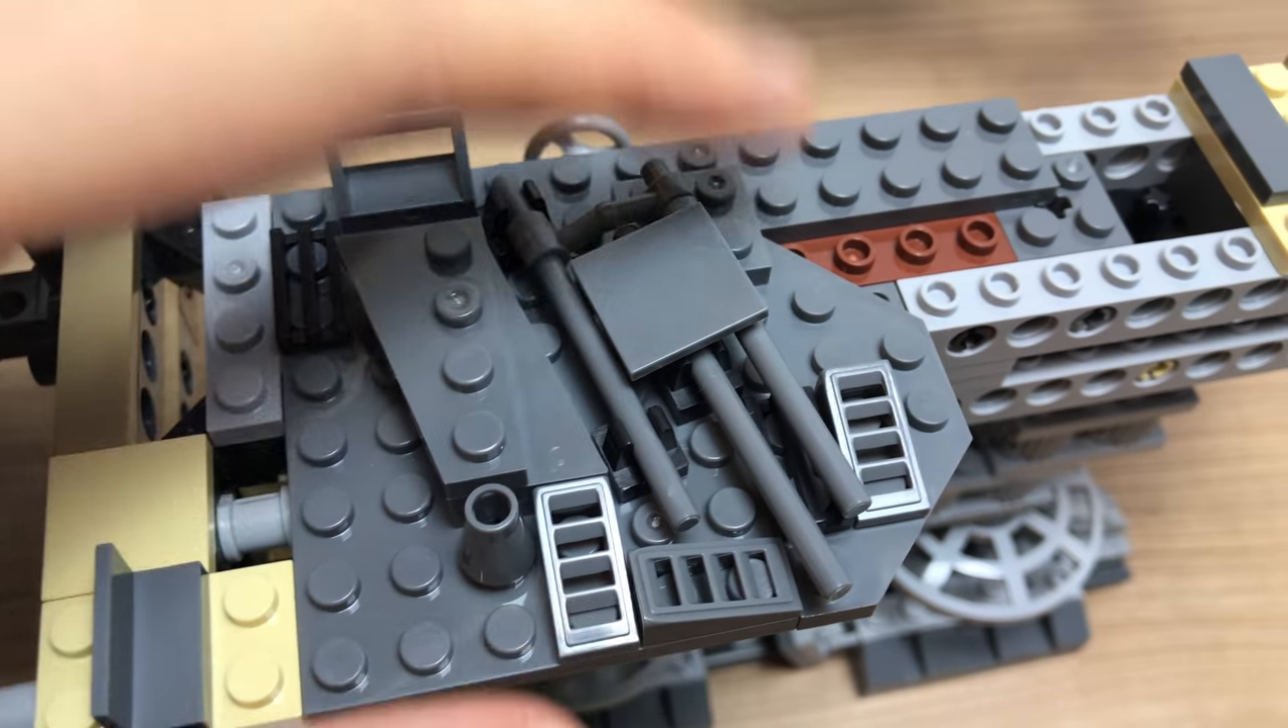Ganz zum schluss kamen jetzt hier diese keine ahnung verzierungsteile drauf.